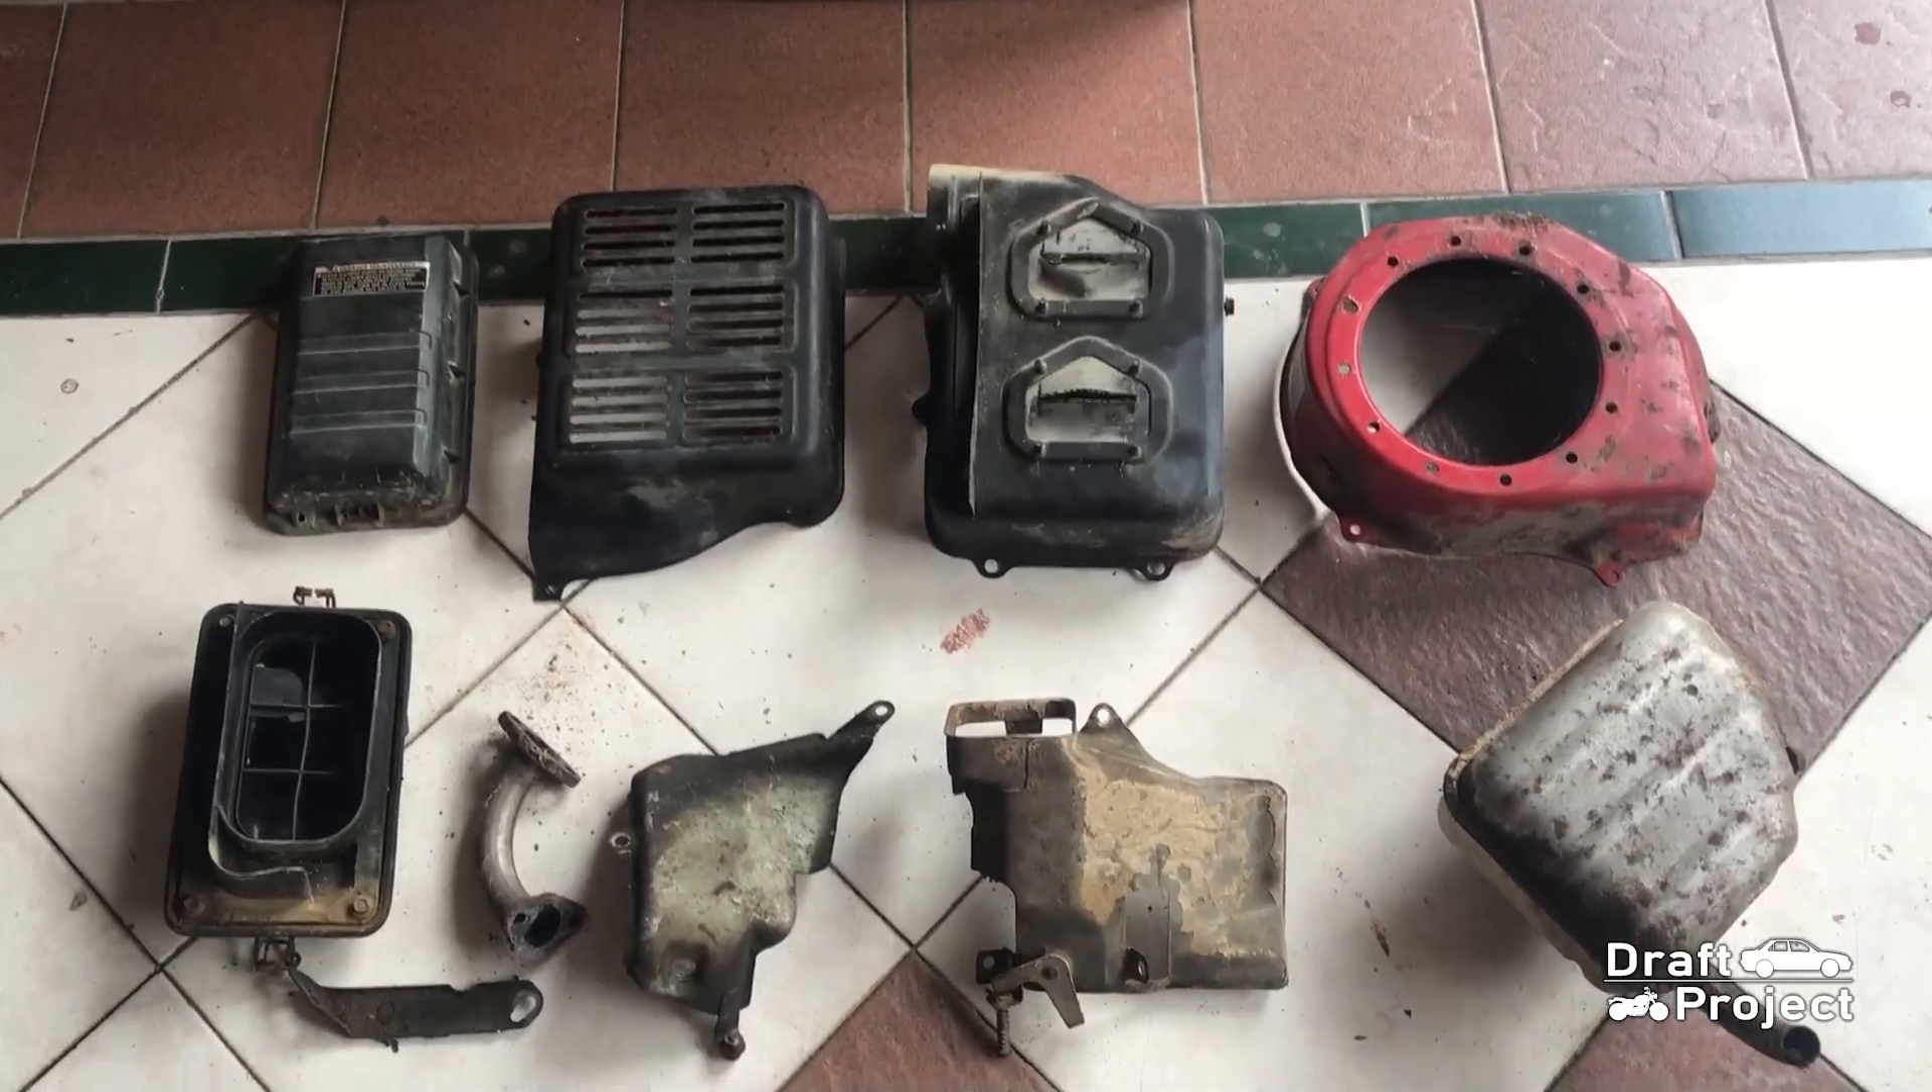So these are all the parts that has been removed from the generator.